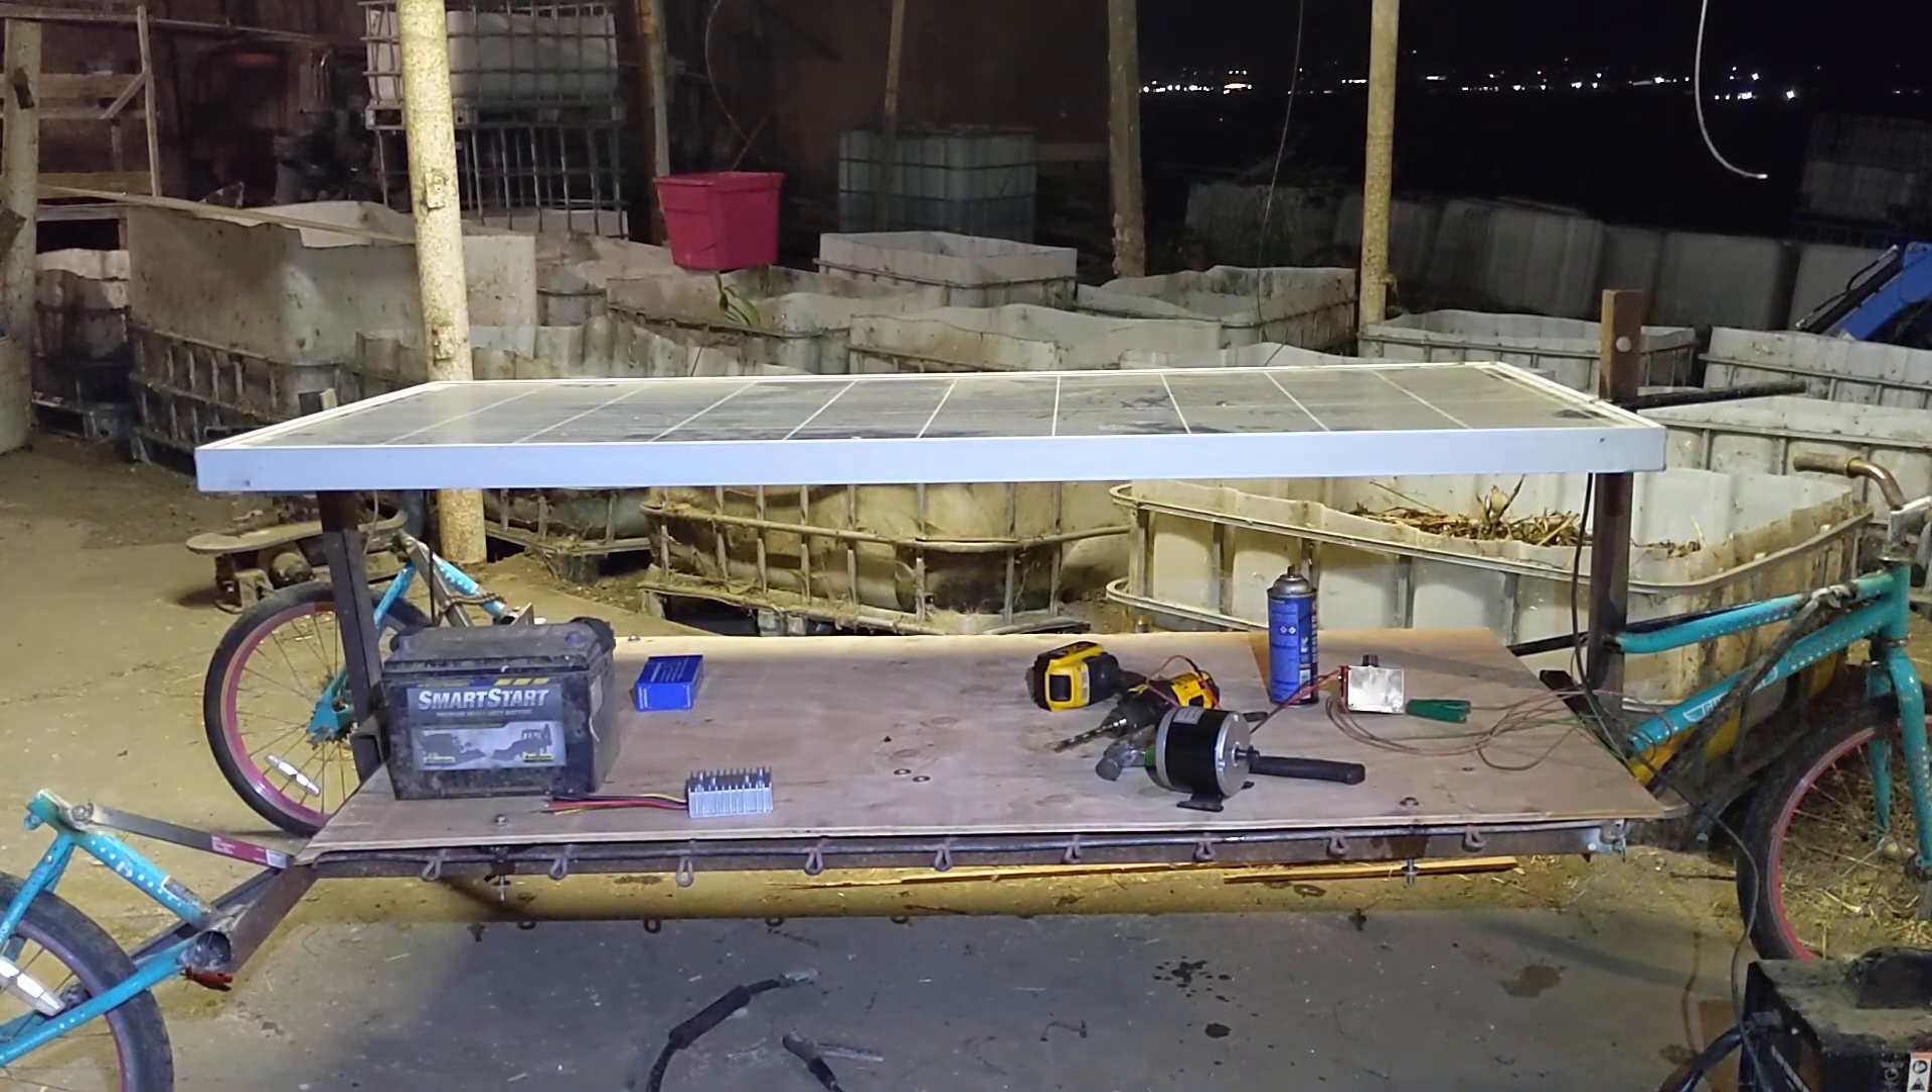Finally got the solar panel installed.